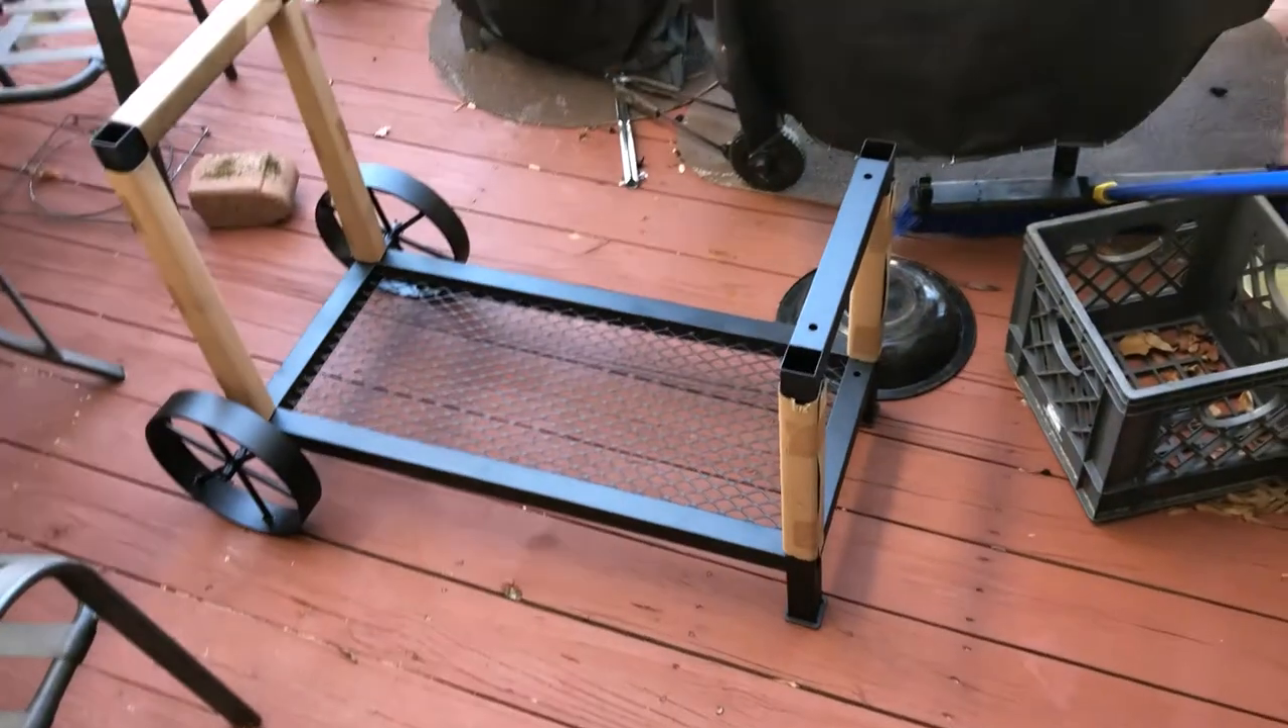And then we have the stand put together and i got to put that which is going to weigh a whole lot onto that.